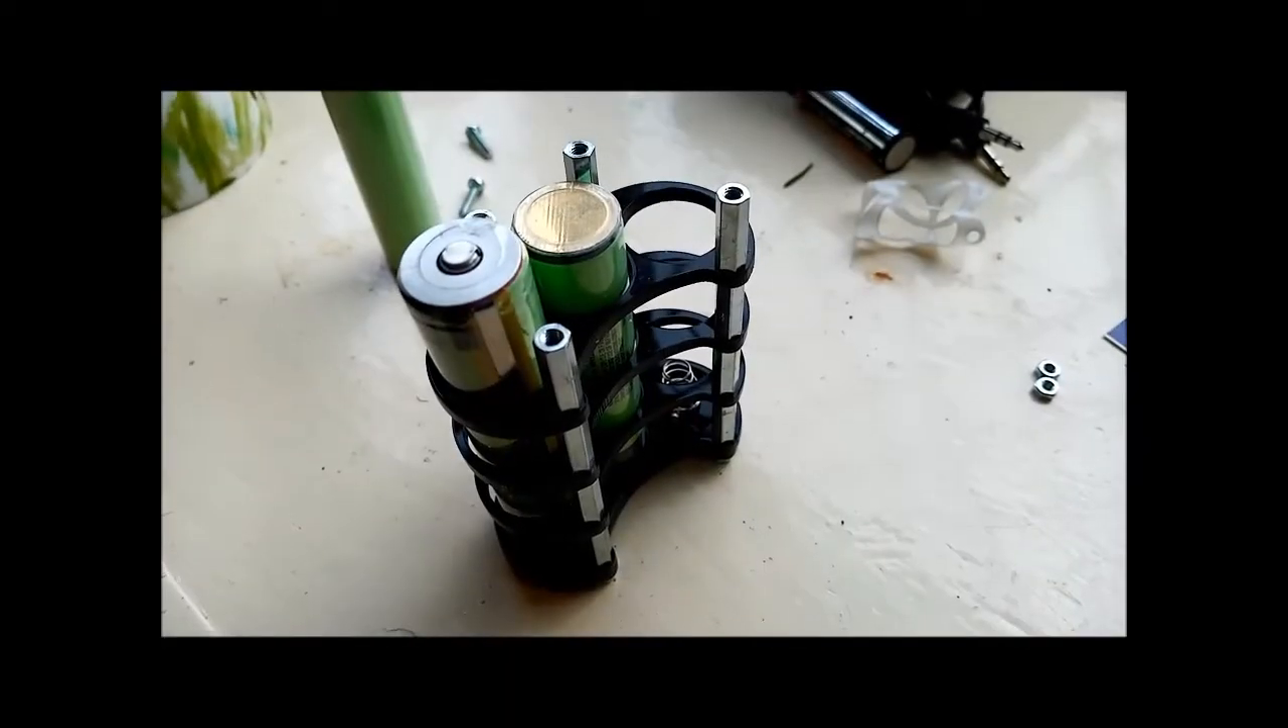So here you can see just a bit of a mock -up with the batteries in place.